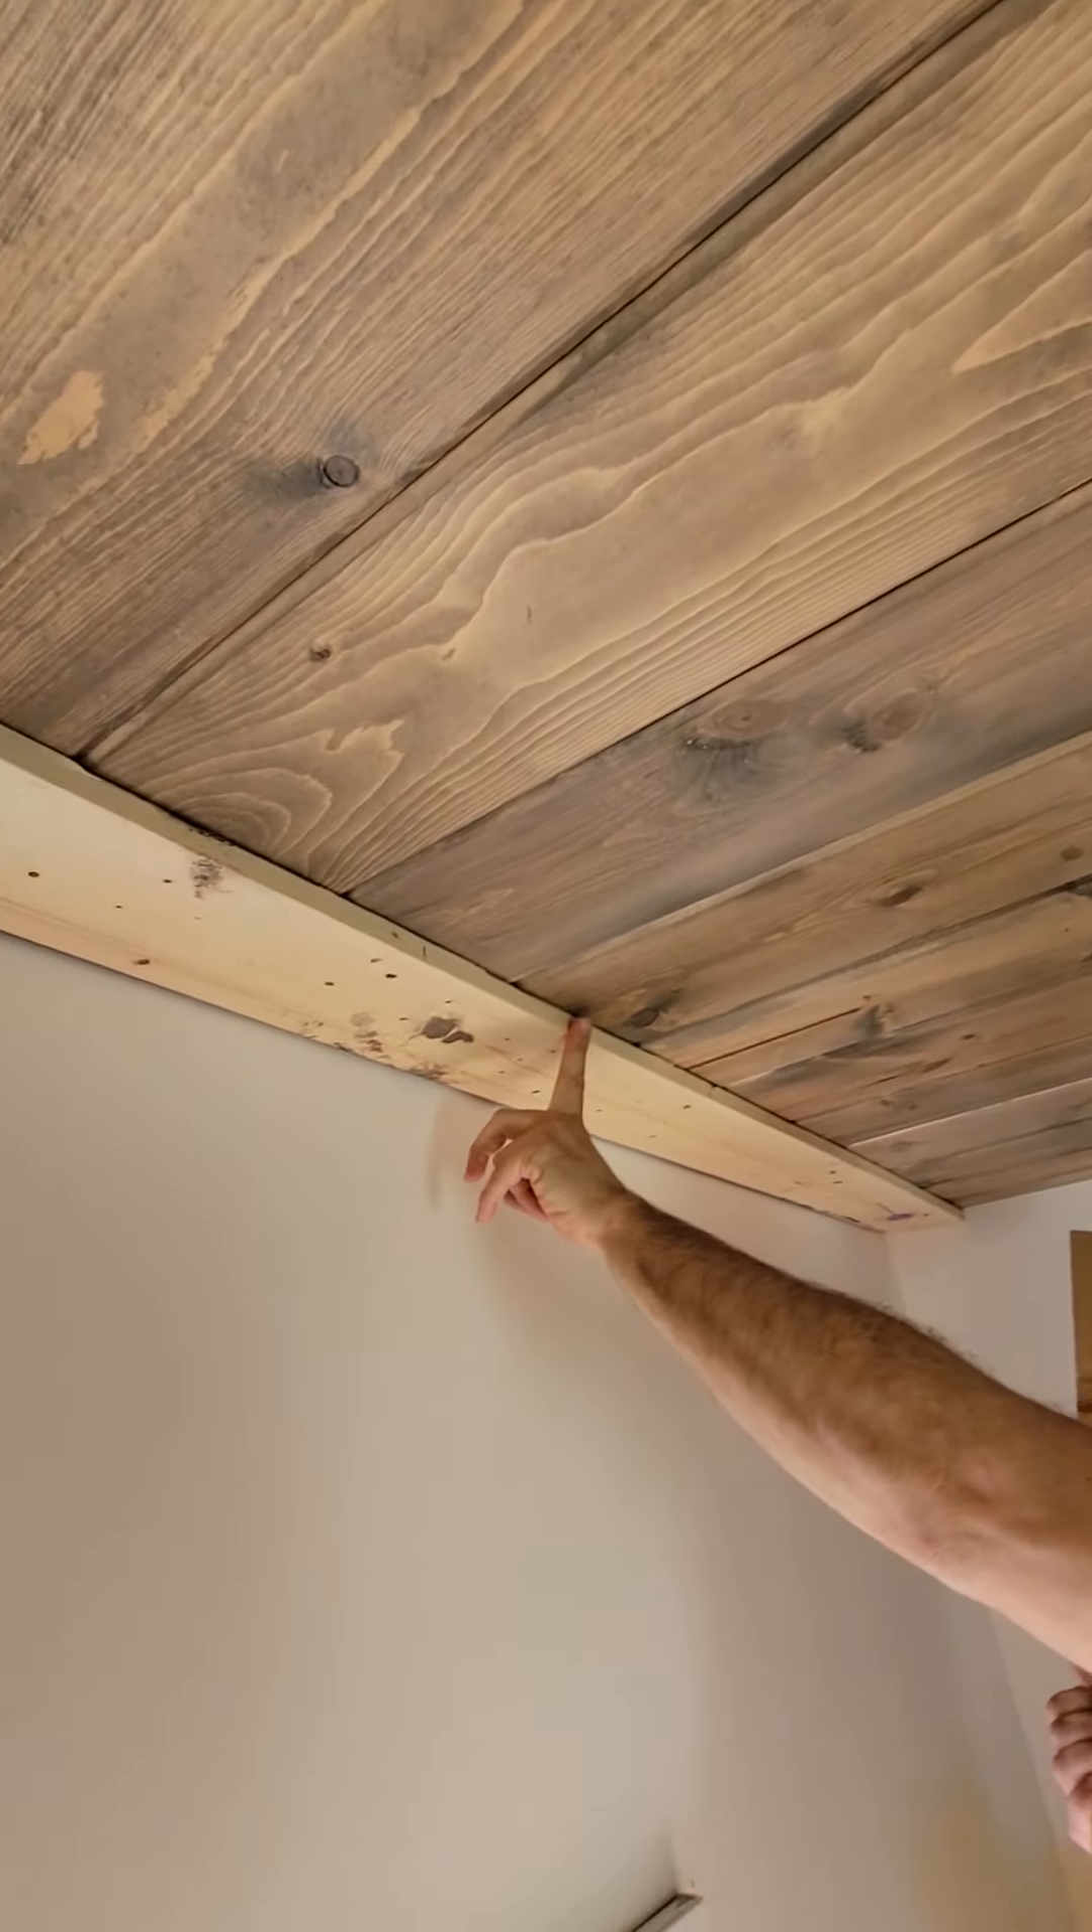We already have our support in.